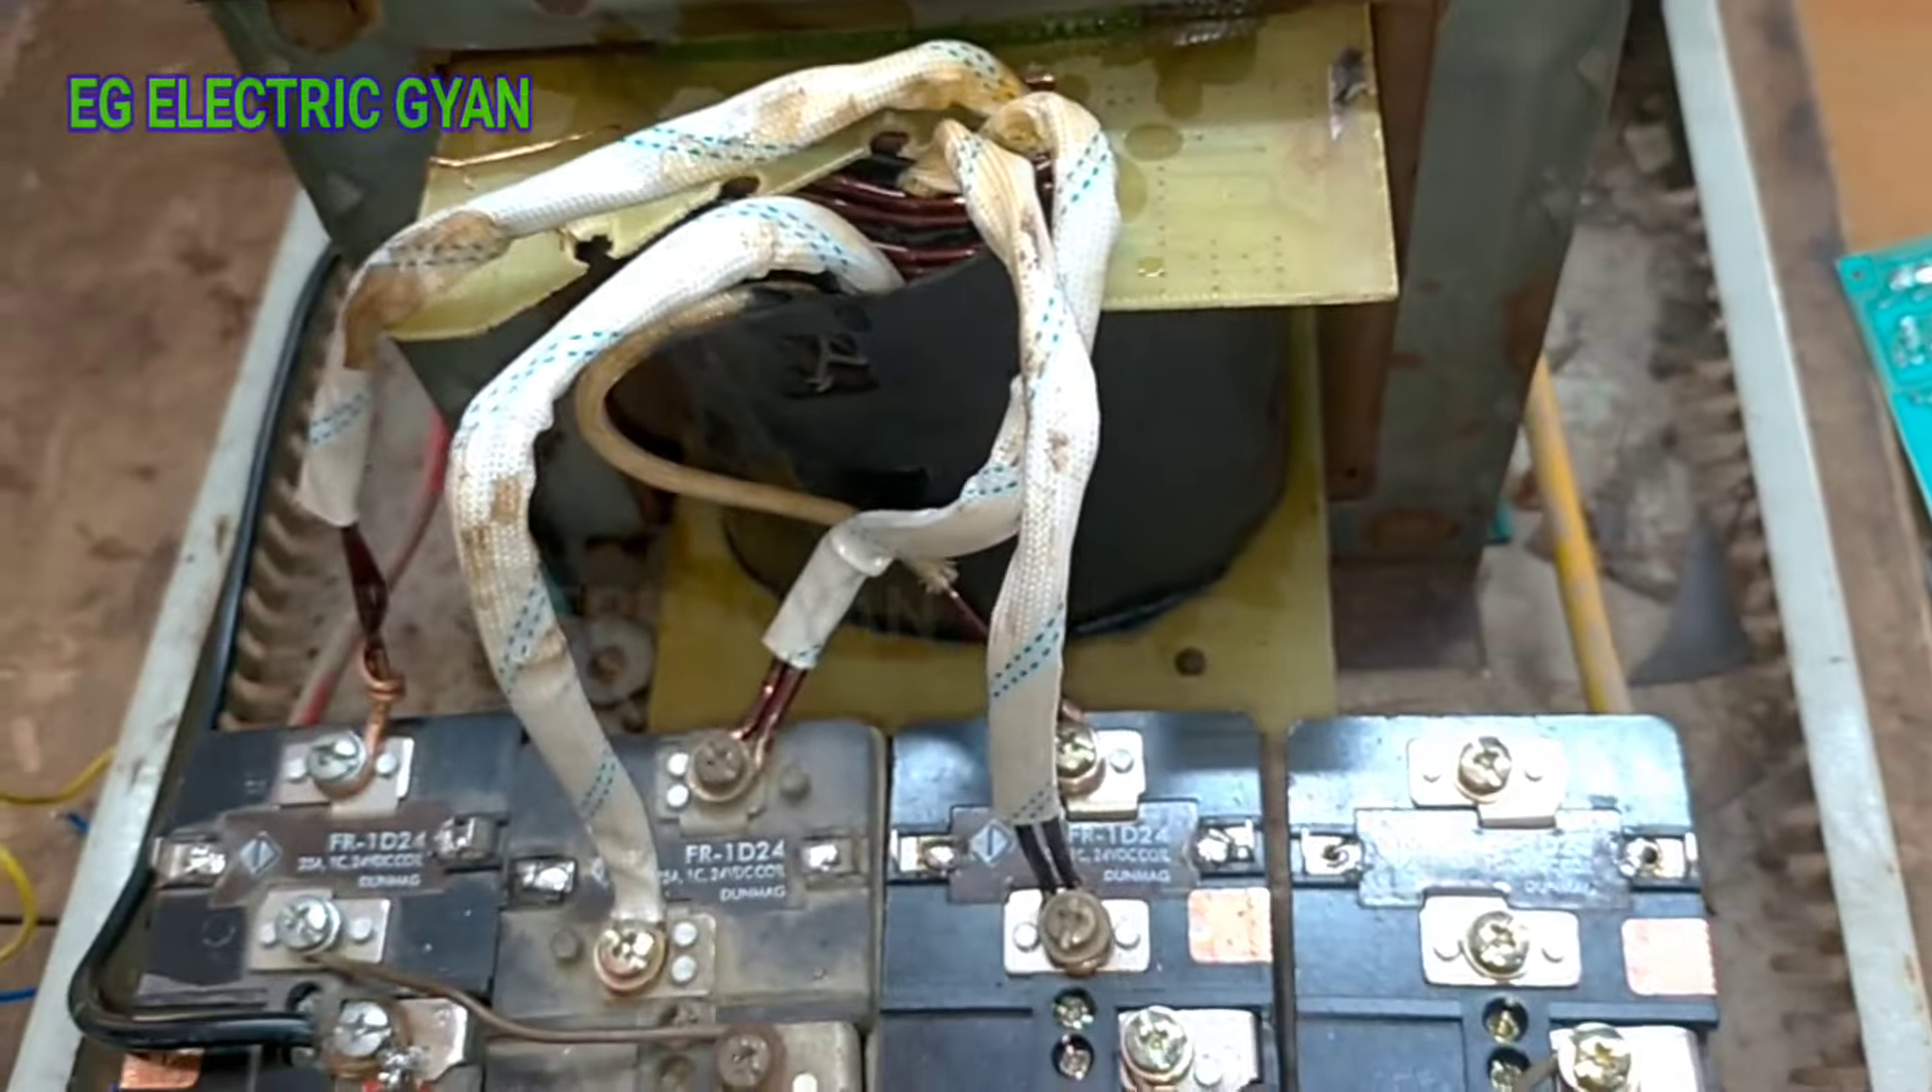रिले का जो transformer का connection है हो चुका है।